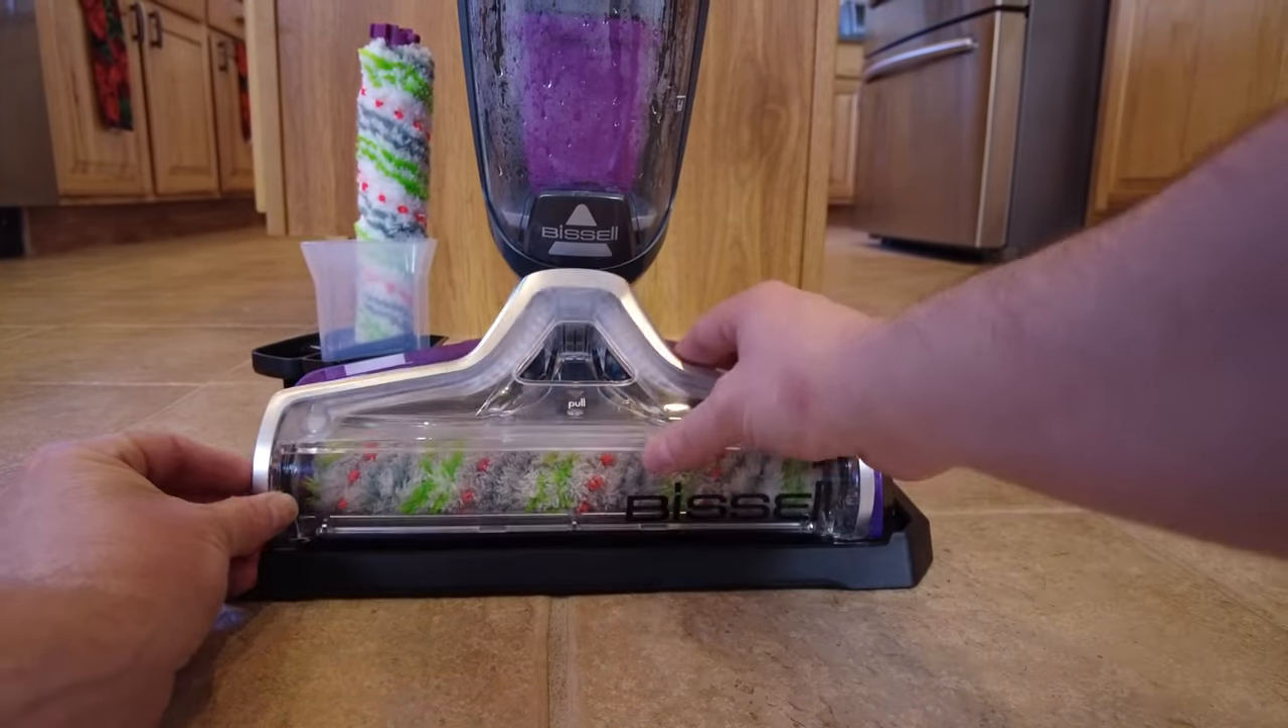On this side we will then lock it into place rotating the plastic piece up with the Bissell logo you can then press down and then the agitator or the brush is in place.